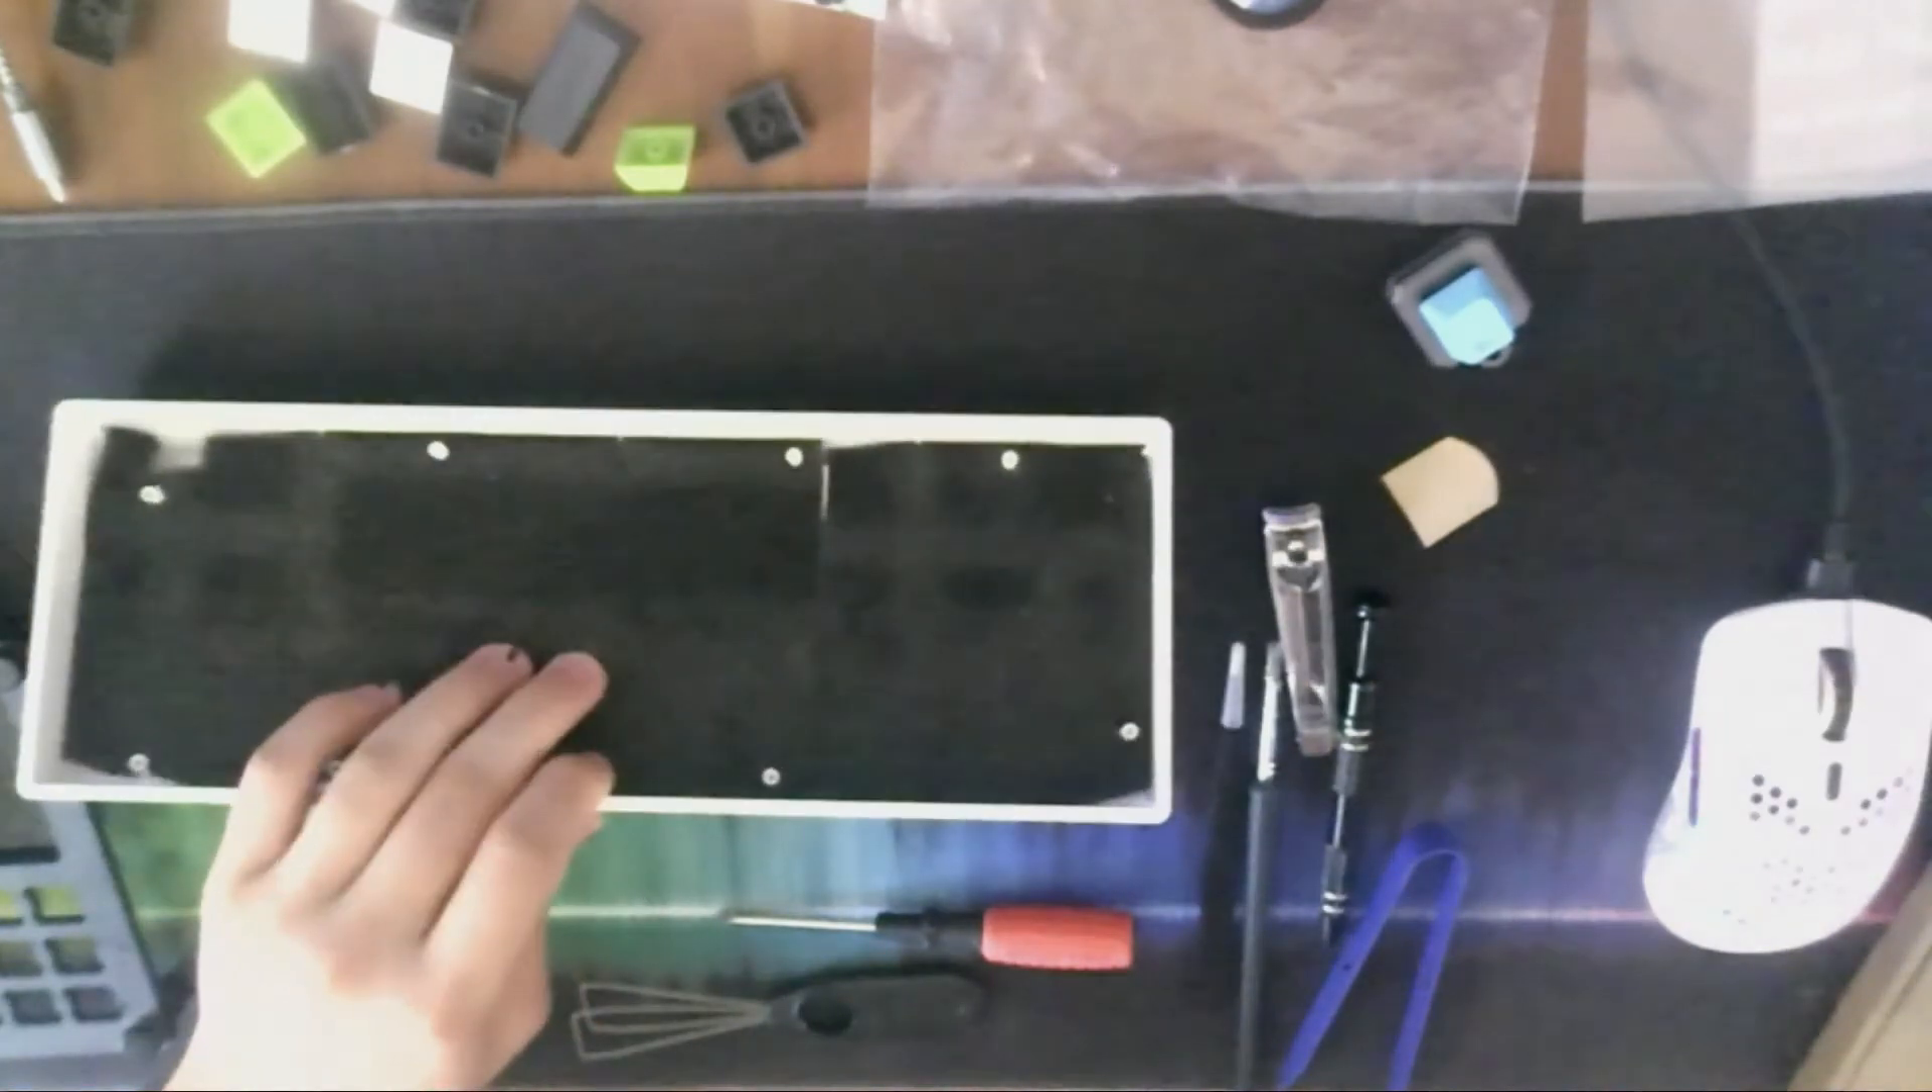And here, as you can see, I put case foam in mine.